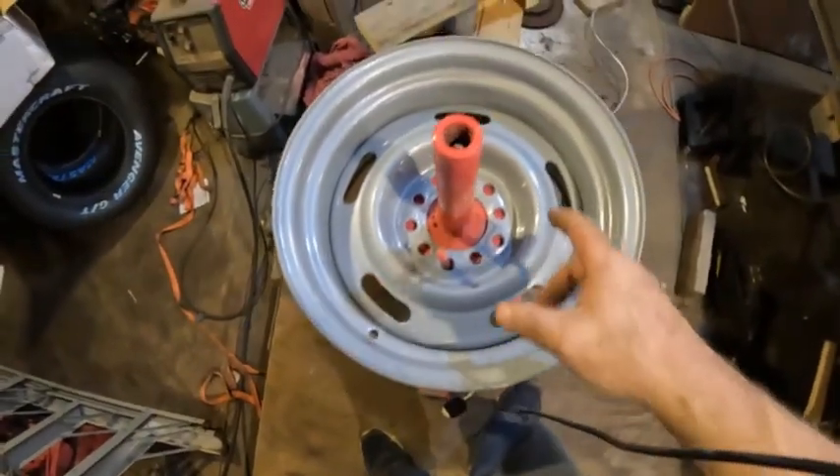Okay so I have the rim on here getting ready to put the valve stem in.